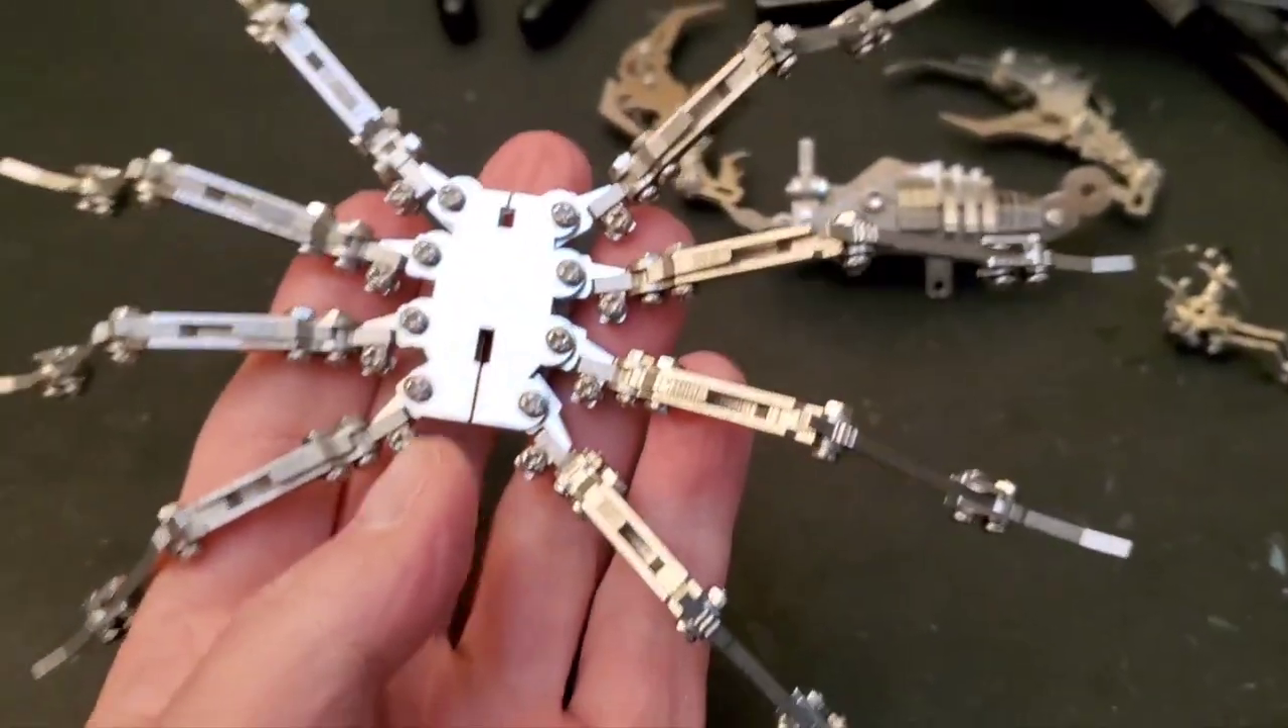All right so now we got the legs all attached to the main body section.